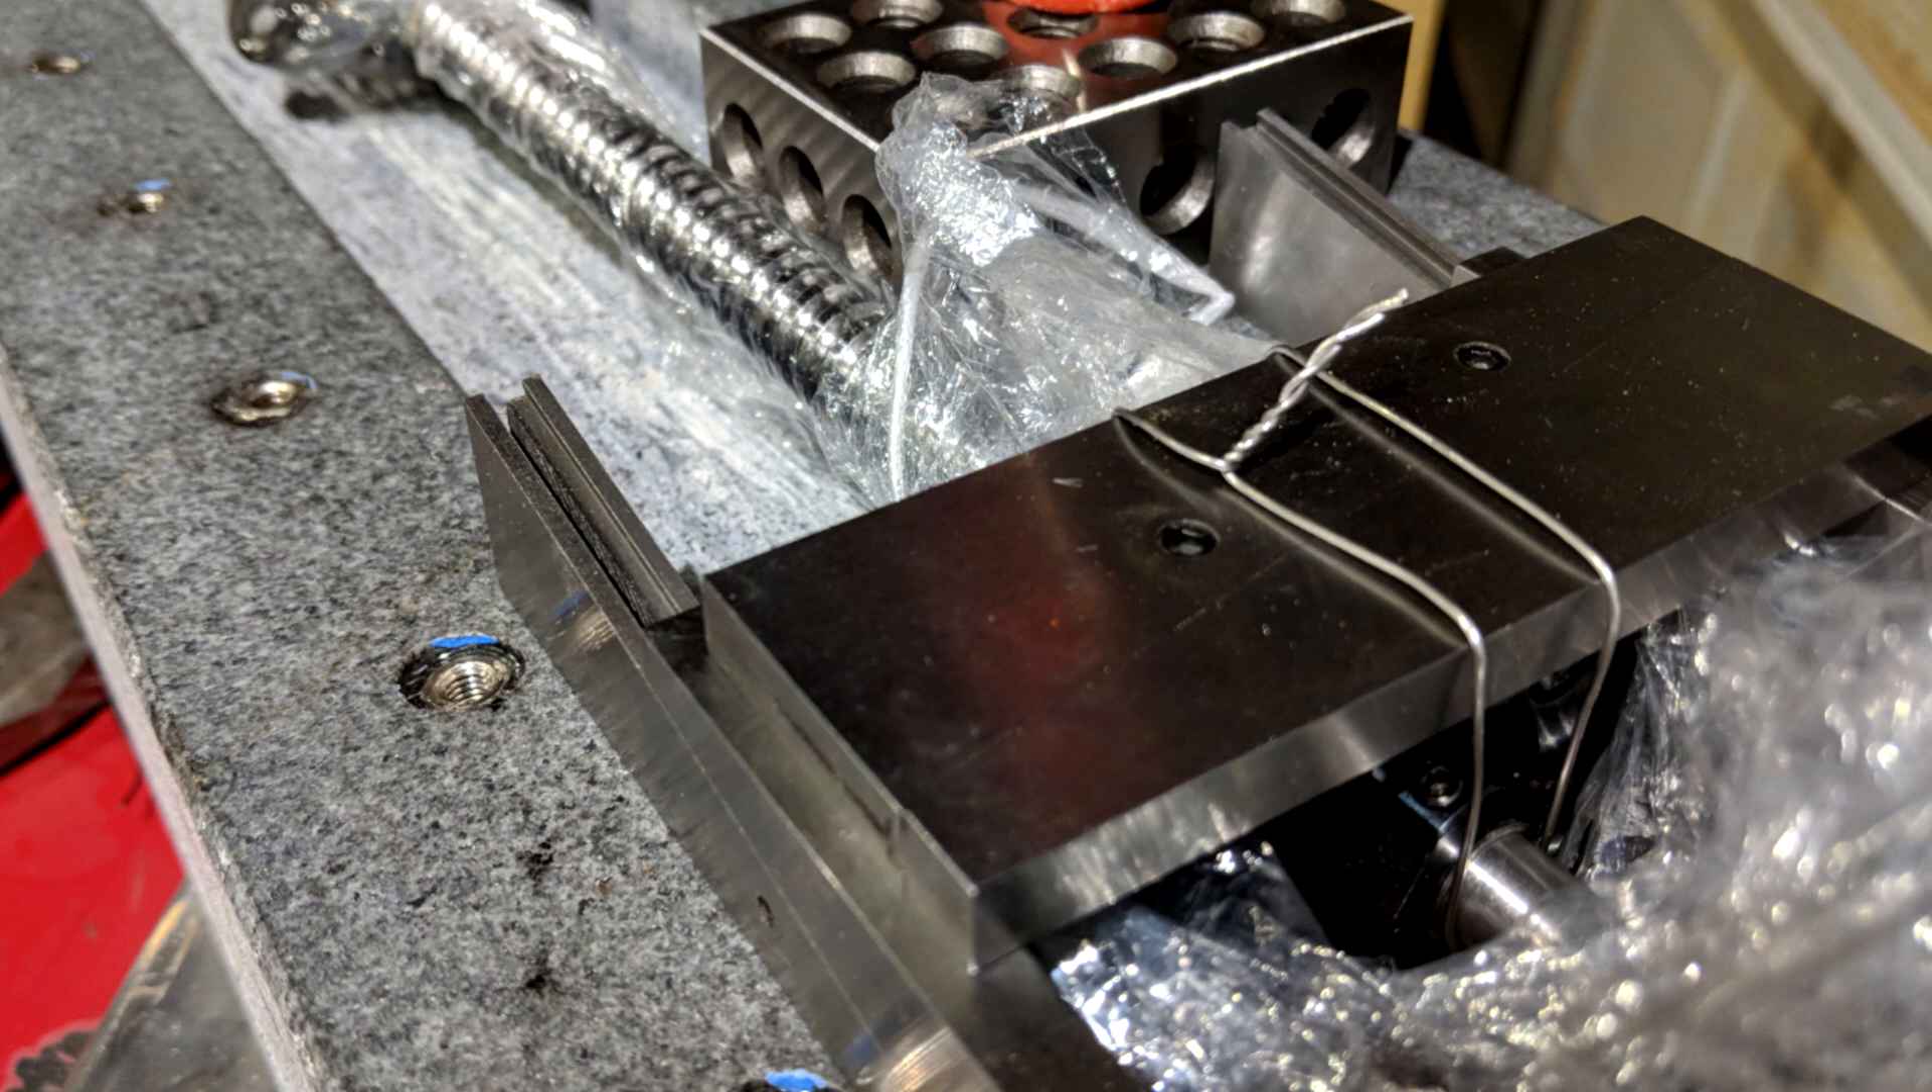The whole thing is tied up with stainless steel safety wire to keep it supported while it sets up.